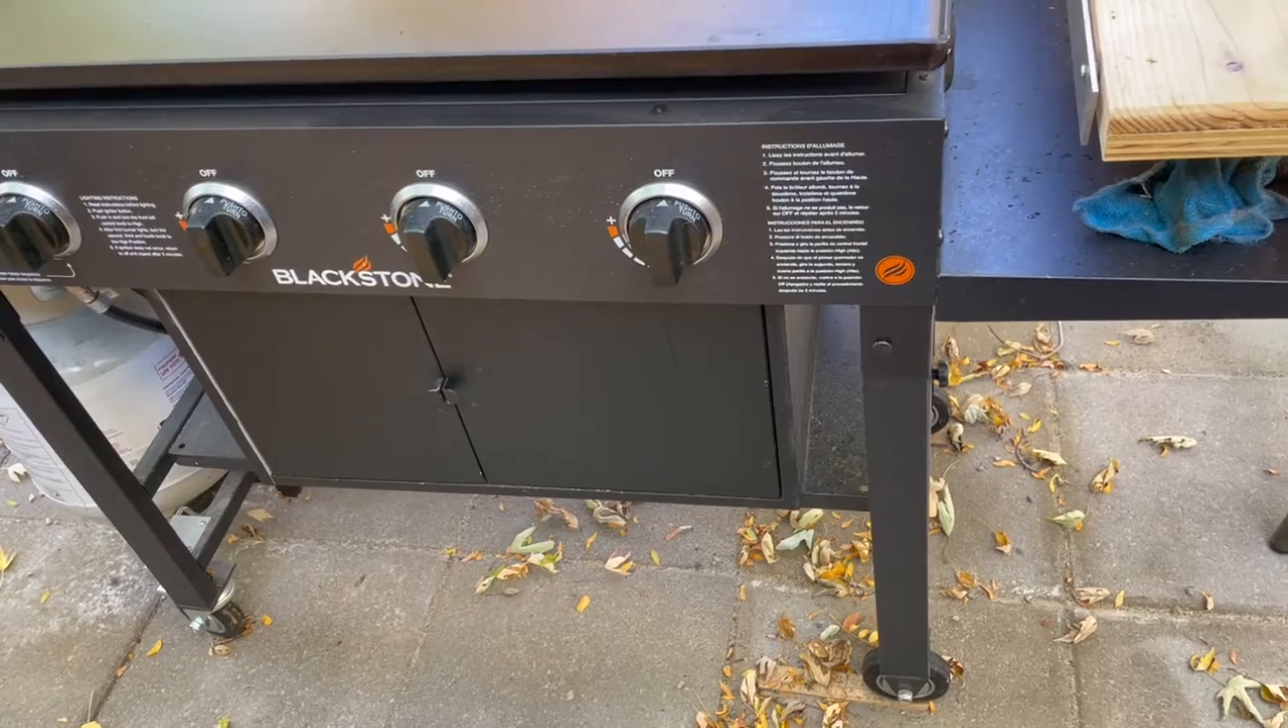The other thing that was really cool about the modification I made was I got that little black cabinet from Ikea and put it underneath on this shelf there.